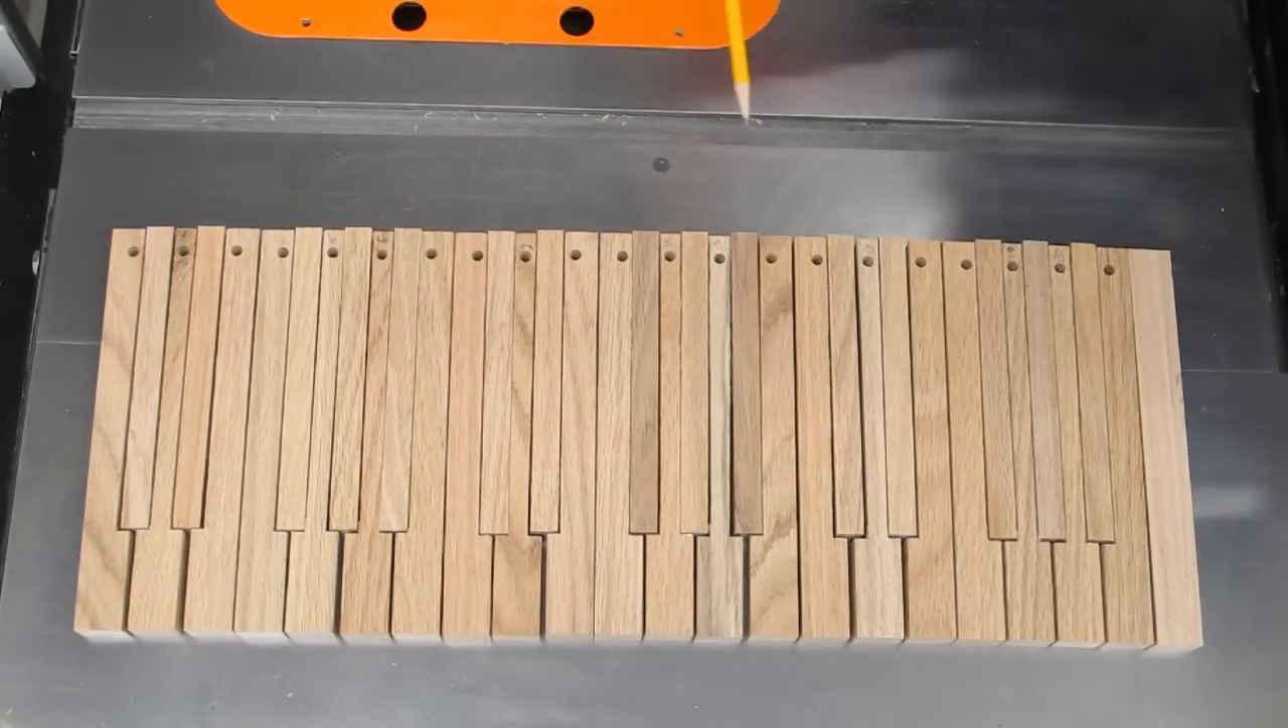All the white keys have been notched to clear the black keys.